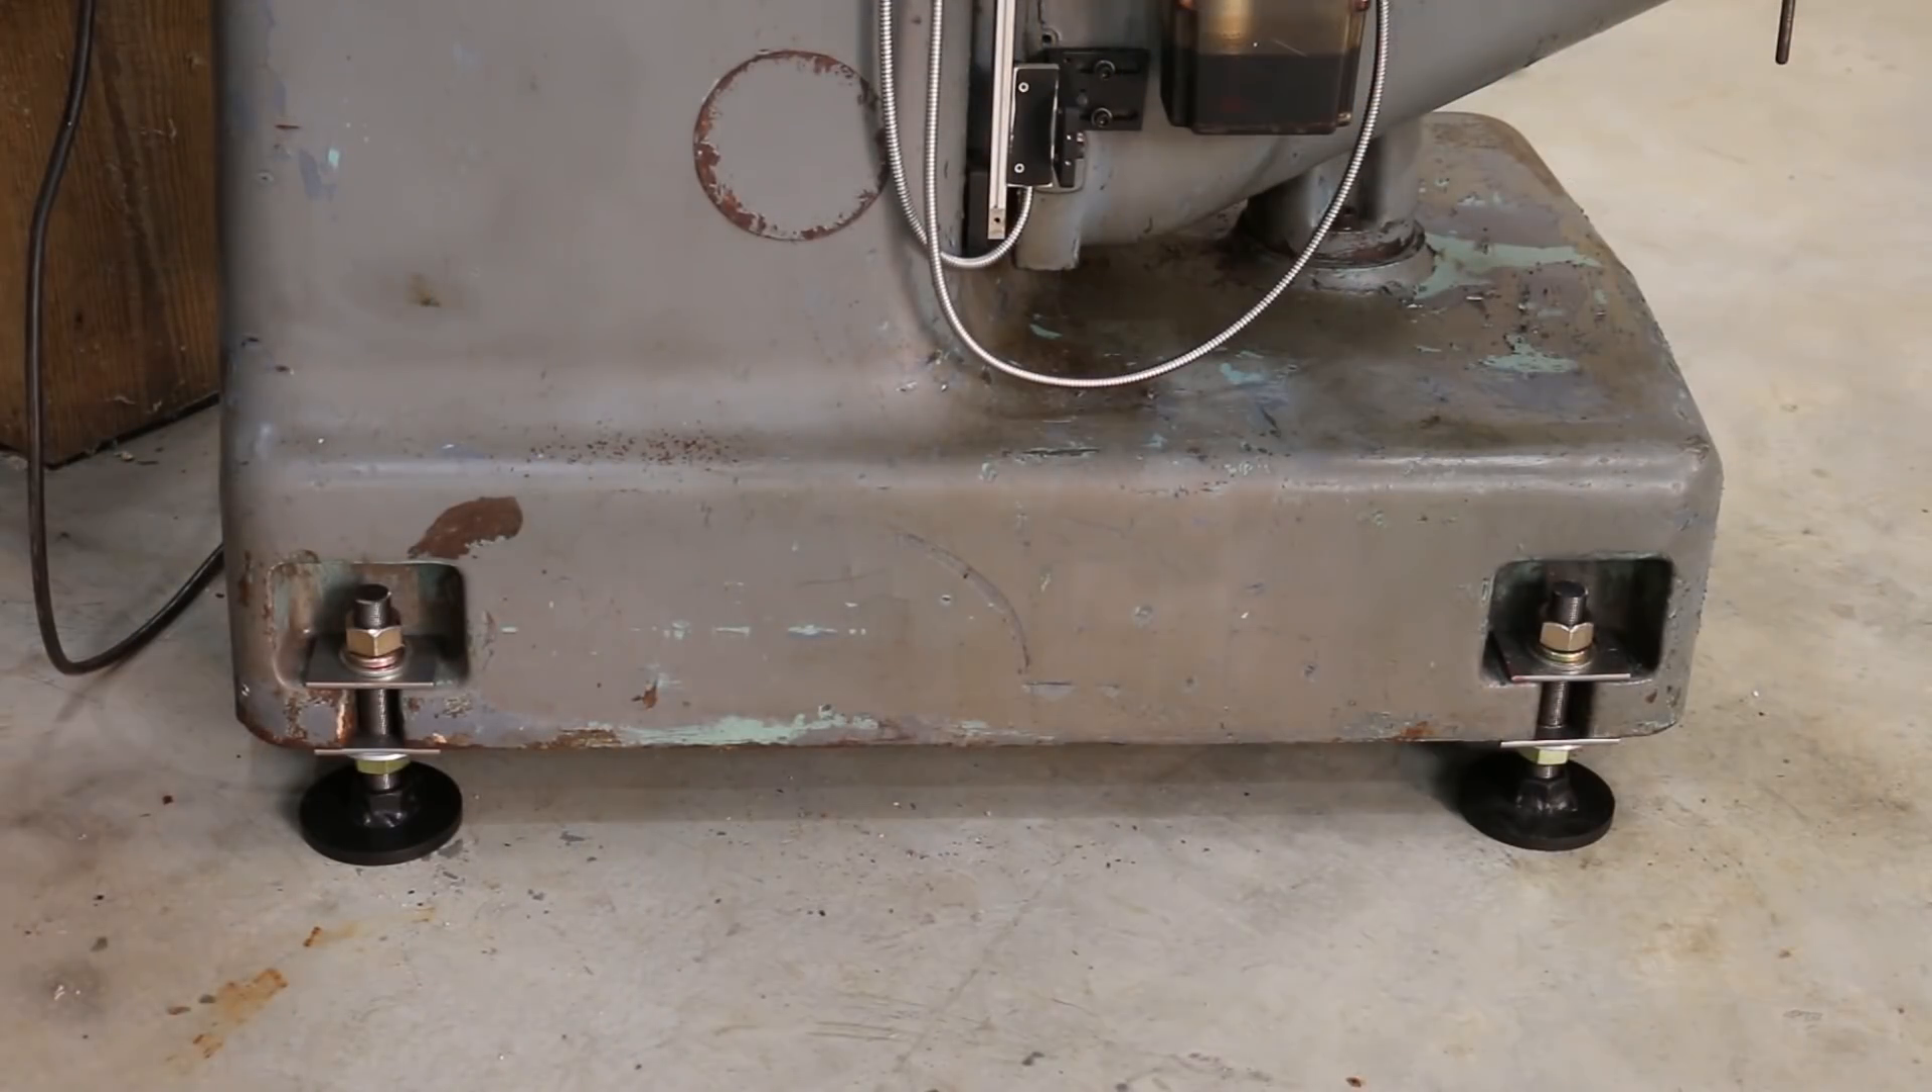The feet are installed. All four feet are on the floor on both sides here and I think this is going to do just fine.